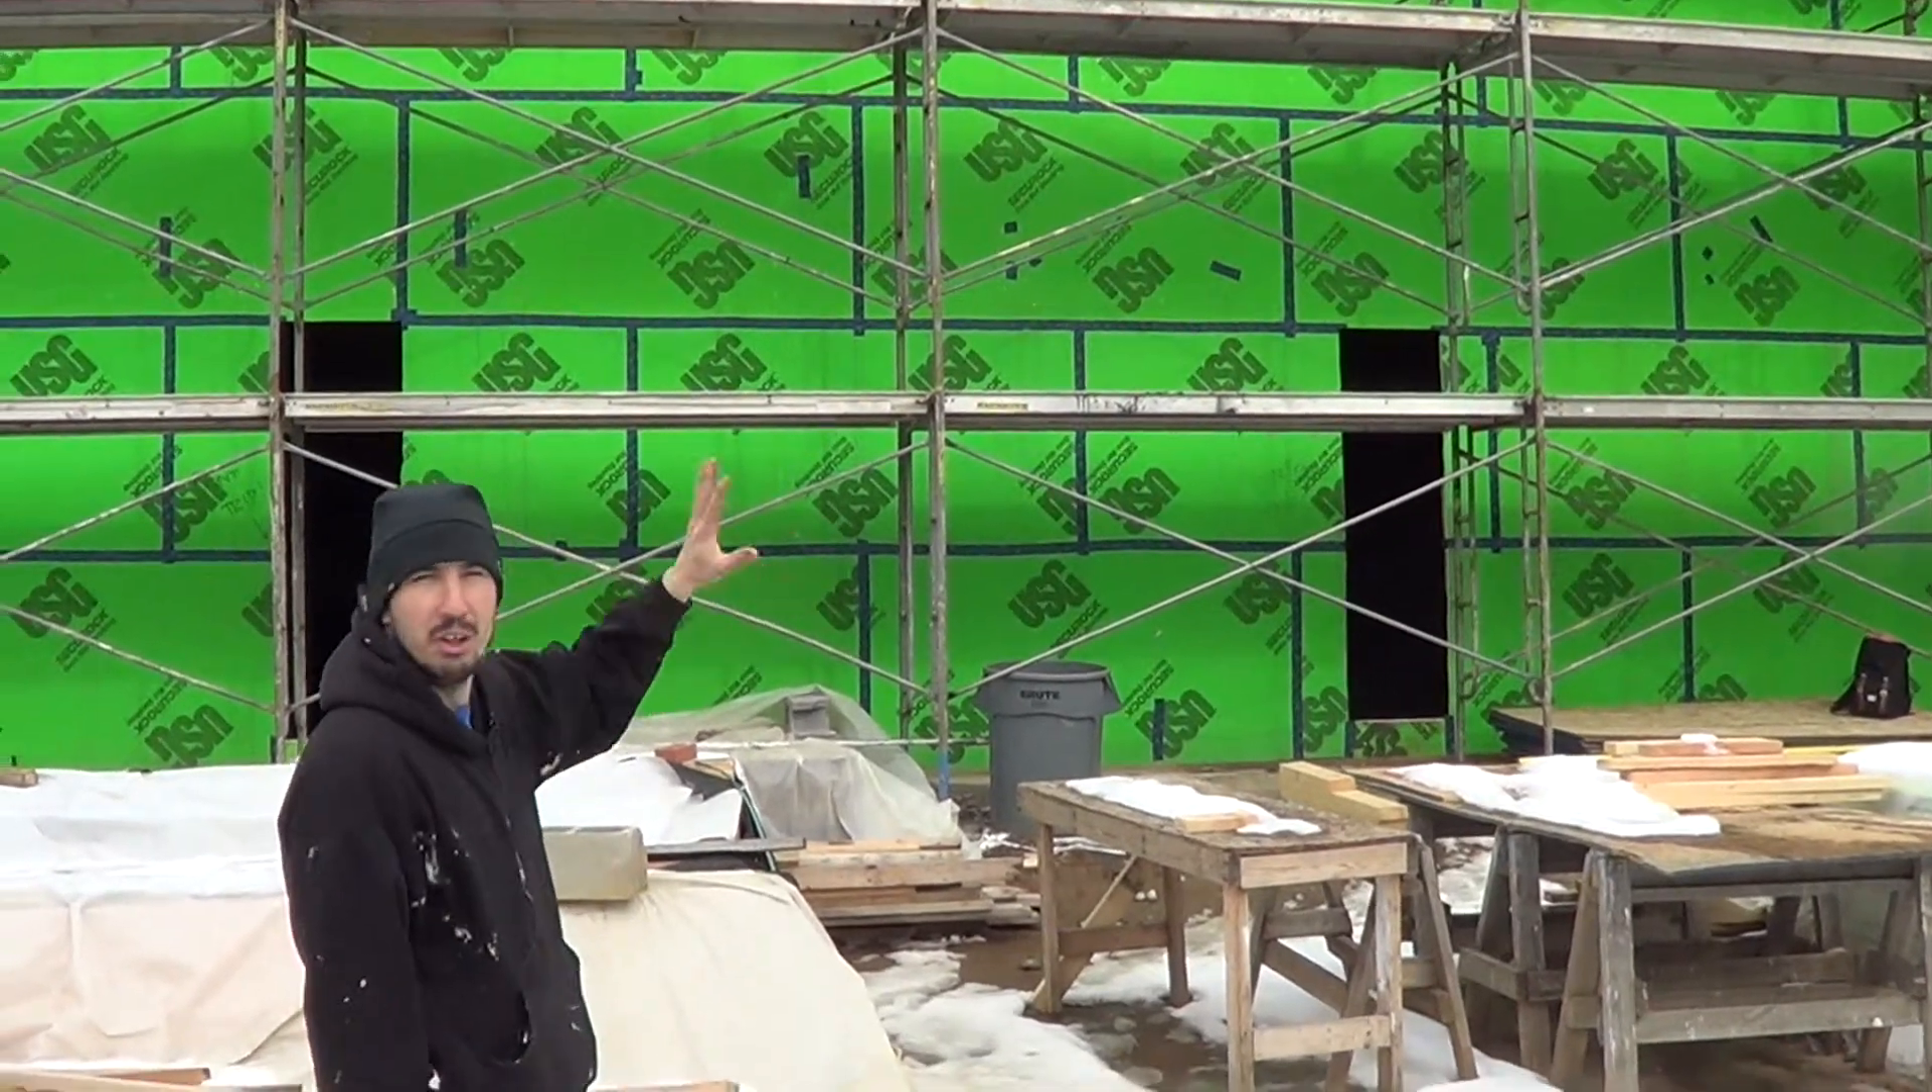Our glass mat here is fully taped off.